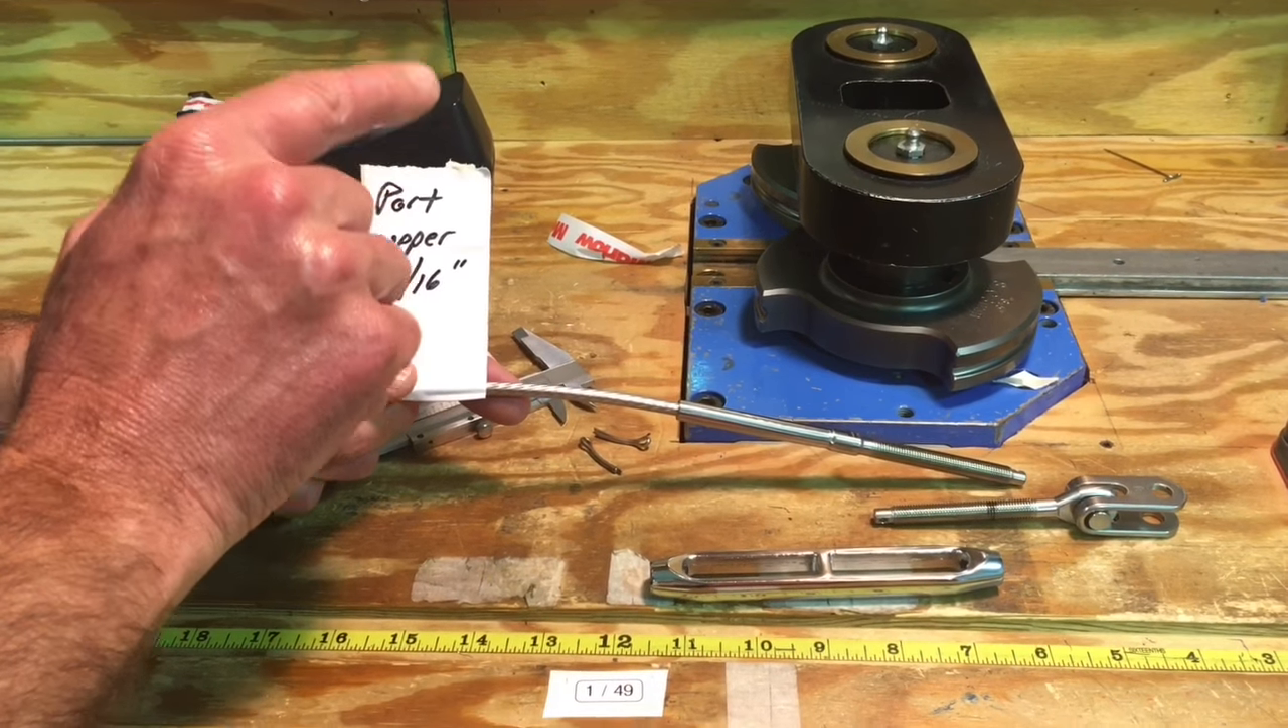I've got the turnbuckle completely taken apart.